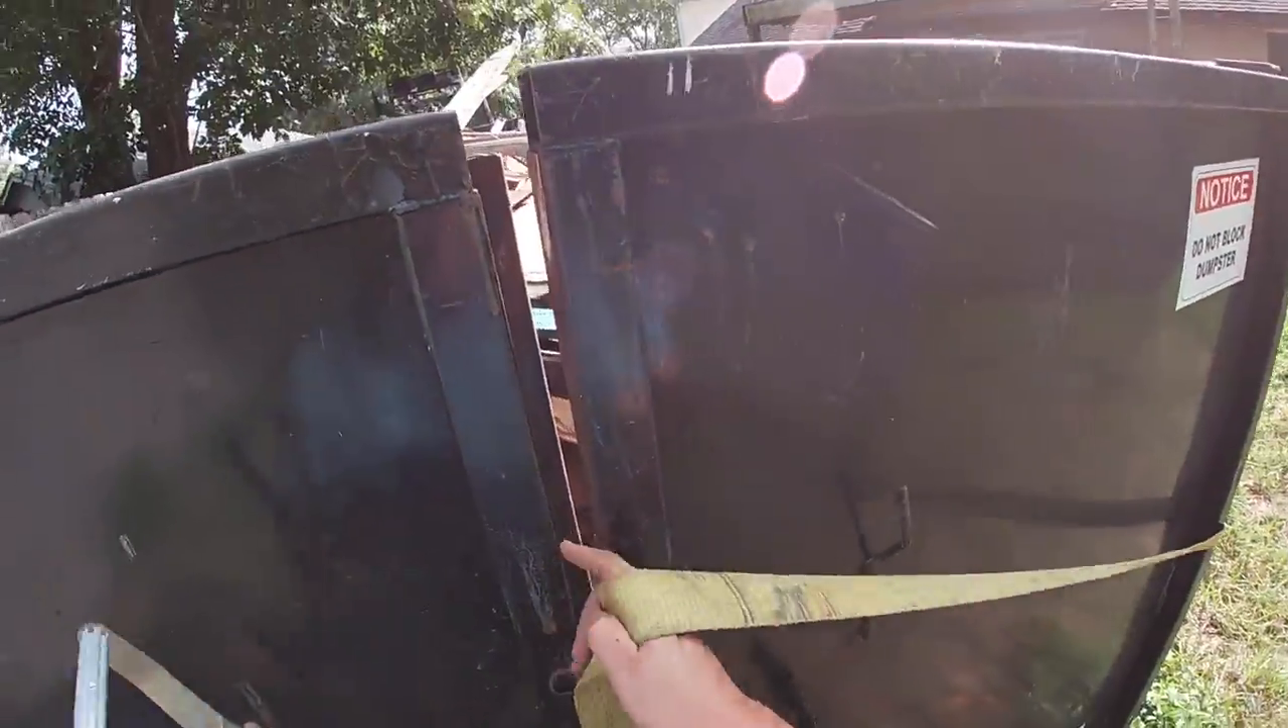This one here i always have to add a strap on it because the doors are pretty loose and you see how it's open from right here shouldn't be like that.